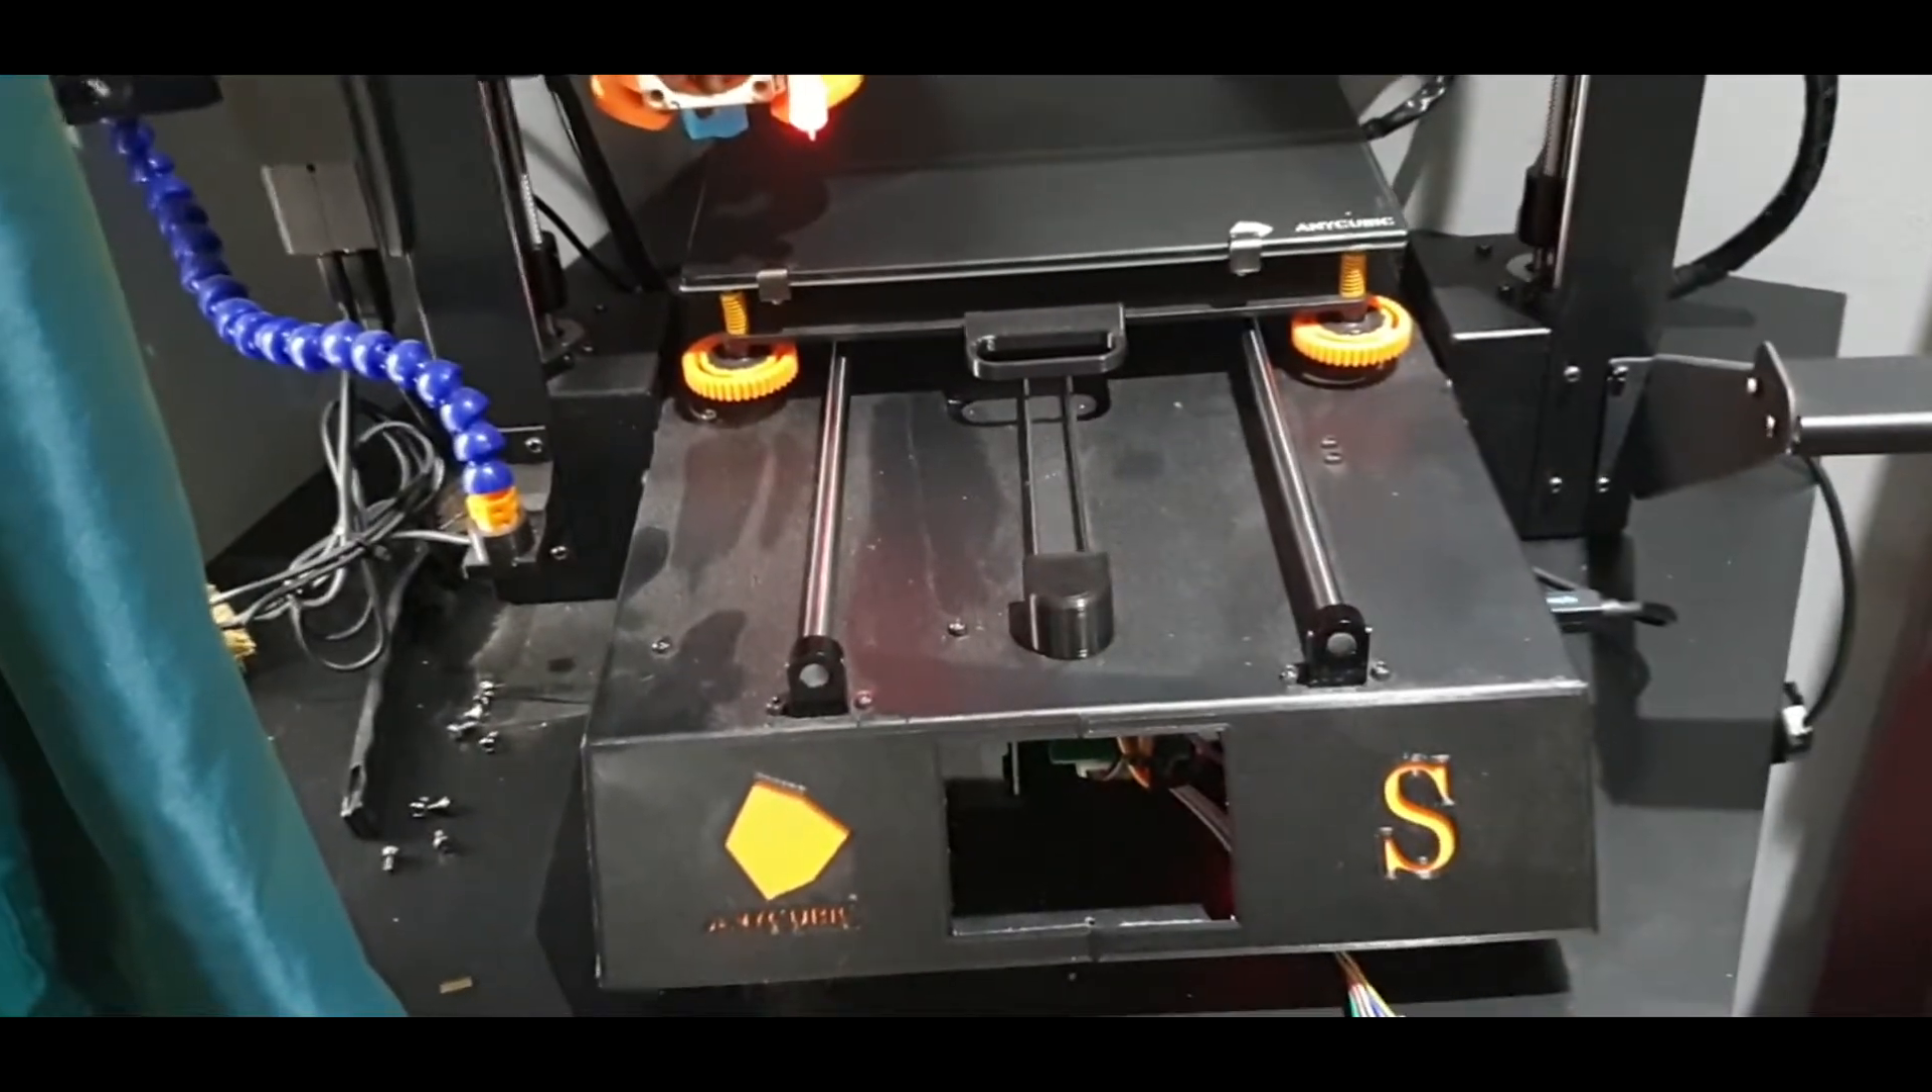So I have an Anycubic i3 Mega S and as you can see I've removed the screen from mine.